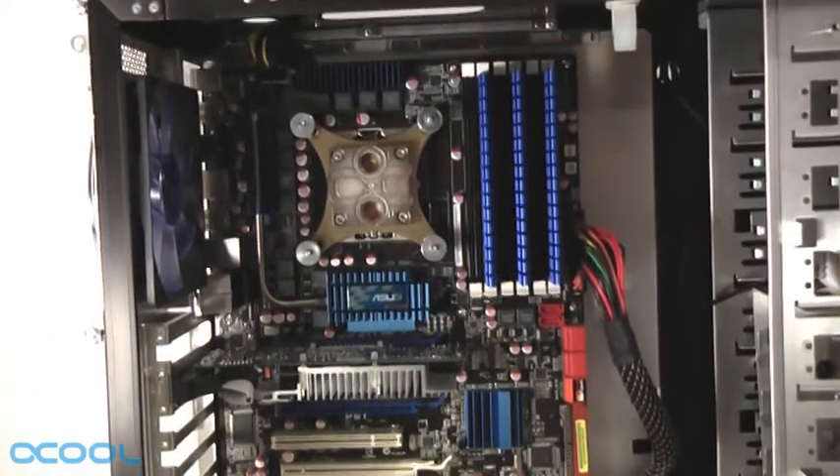This concludes the installation of the Livingstone CPU water block.